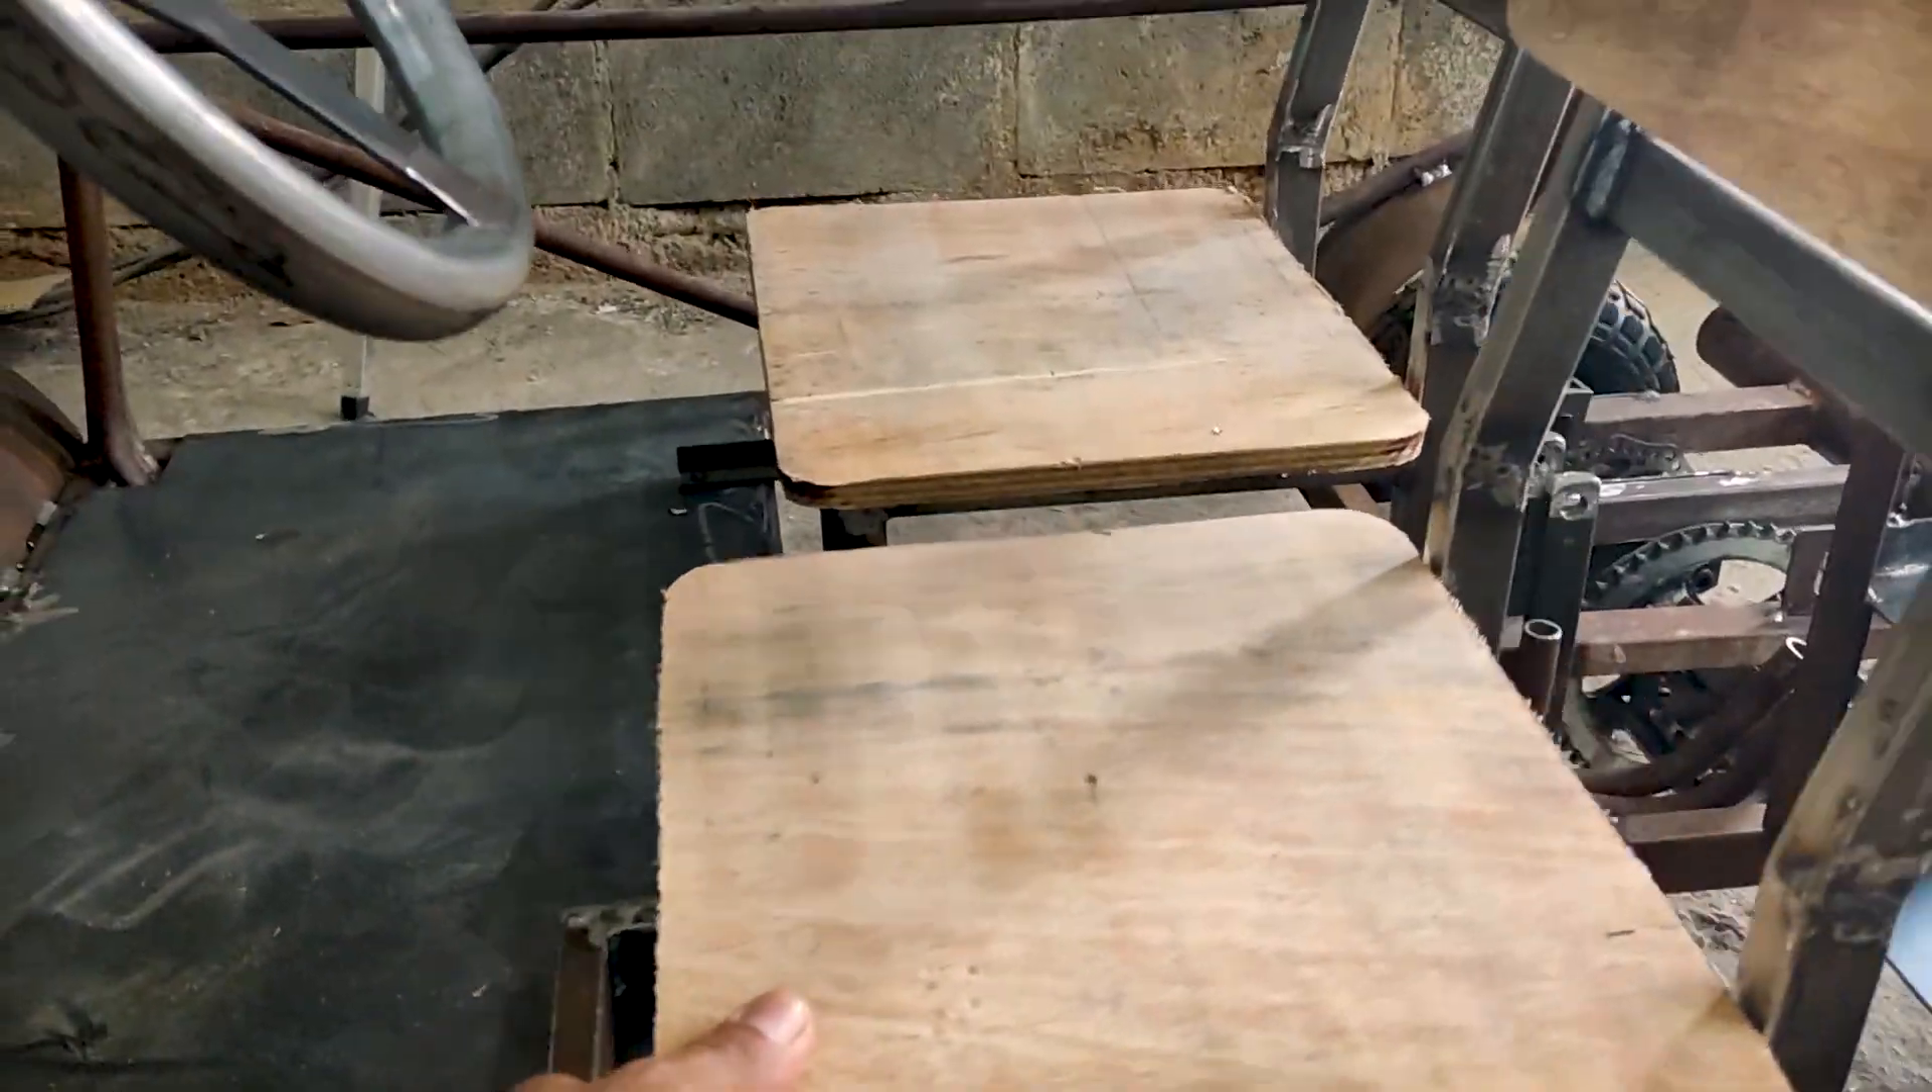O banco está solto ainda Tem que forrar esse banco ainda, colocar um estofado nele.